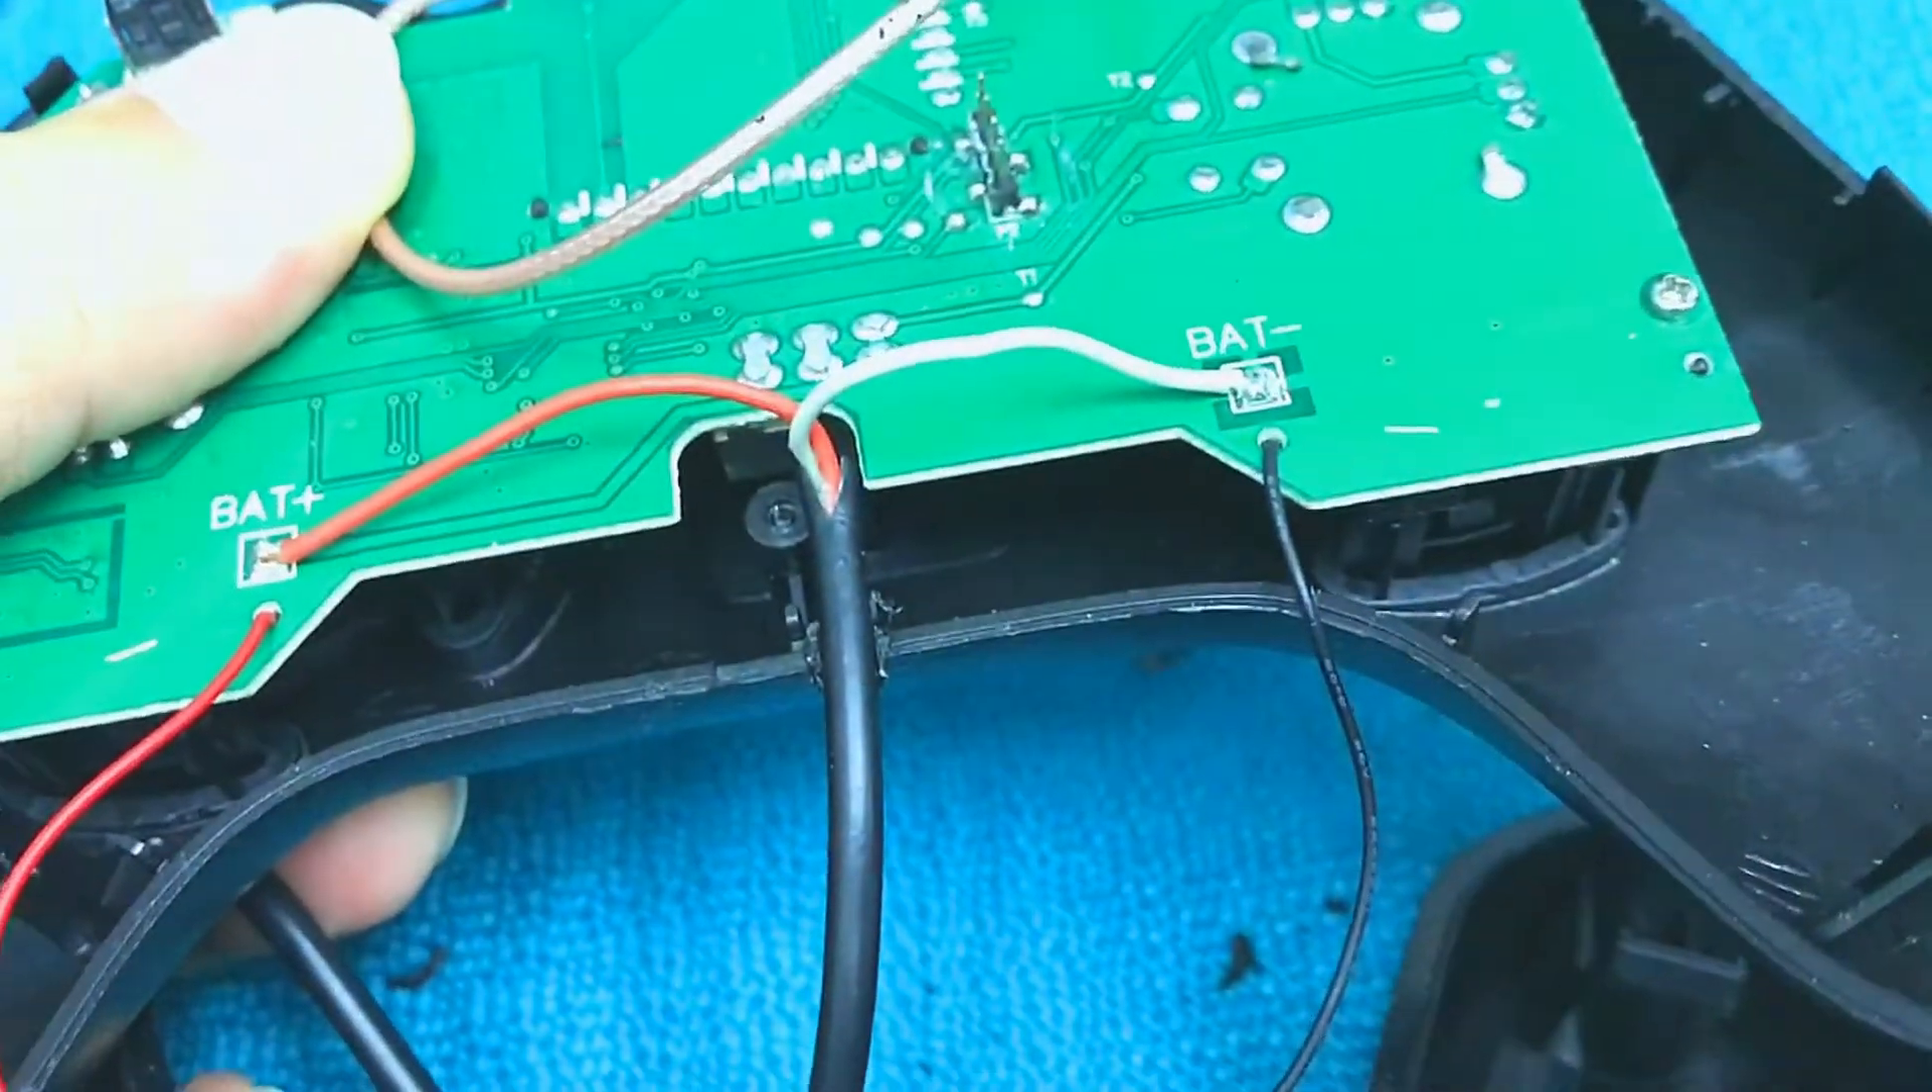We have soldered a pair of wires to tap power from the battery.